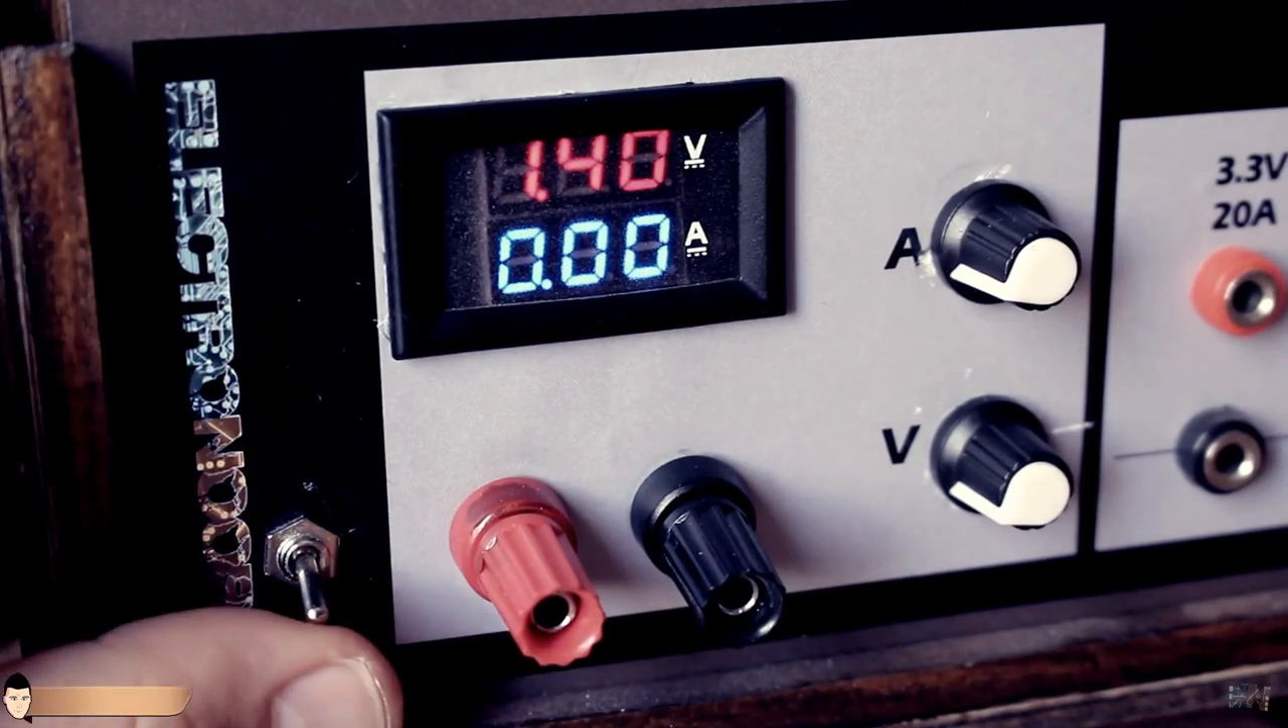I've drilled the holes and fit in place the connectors.